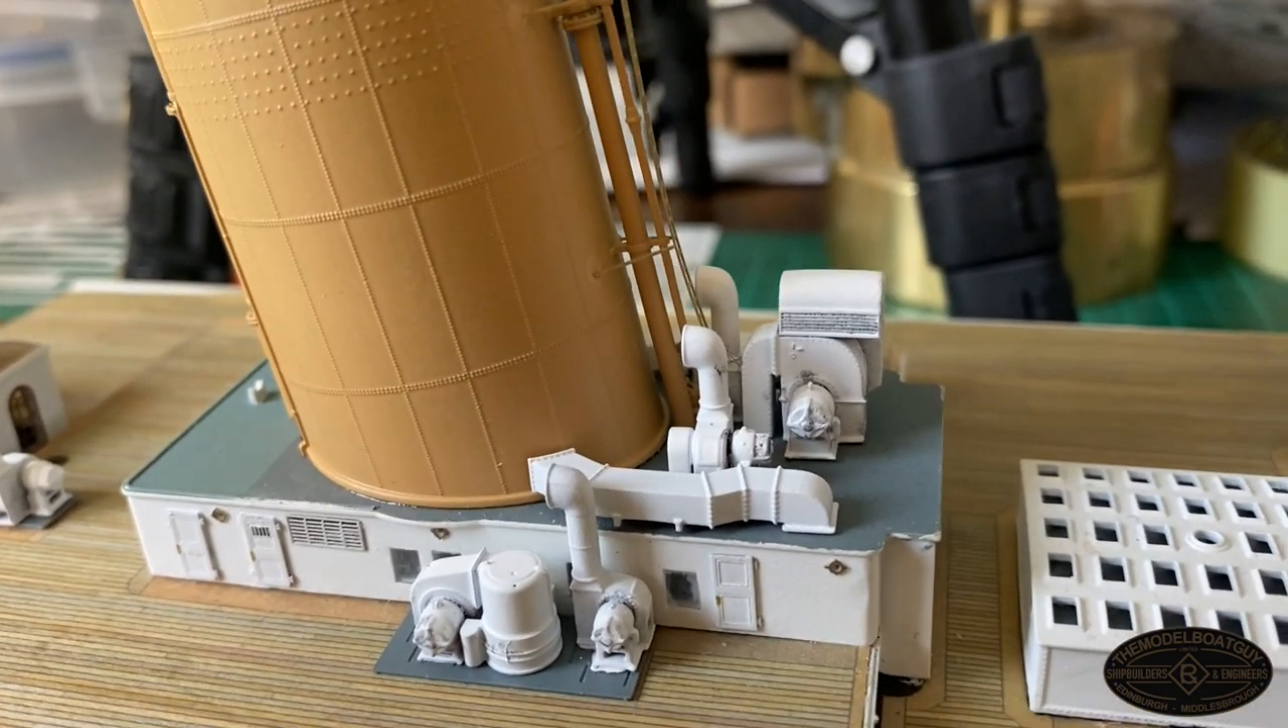So, that's all the ventilators in.